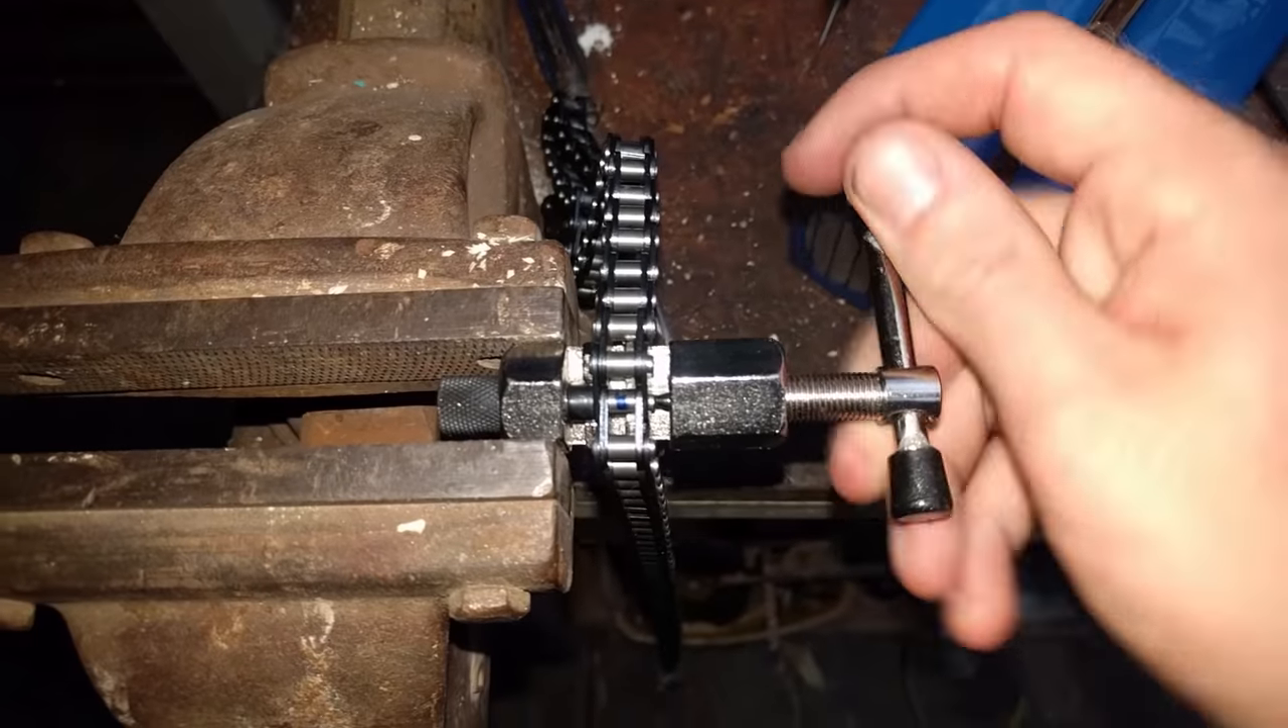Now we've got the chain in place in the tool.